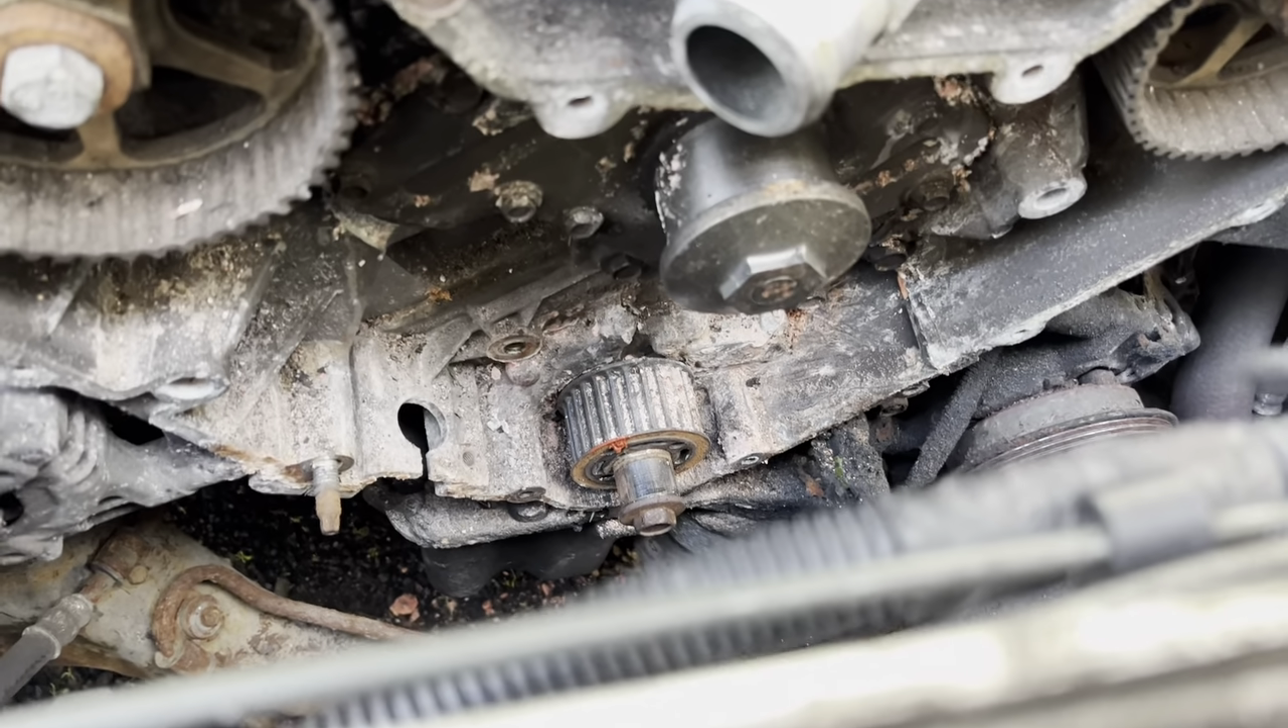Then i just pulled the belt out.